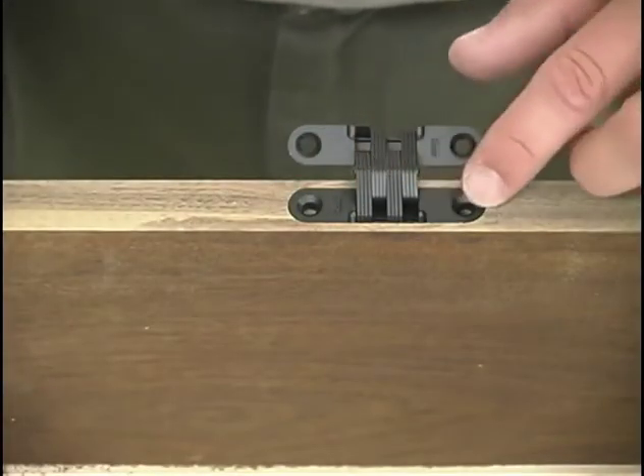And as you can see, we end up with a mortise that fits our hinge wonderfully.